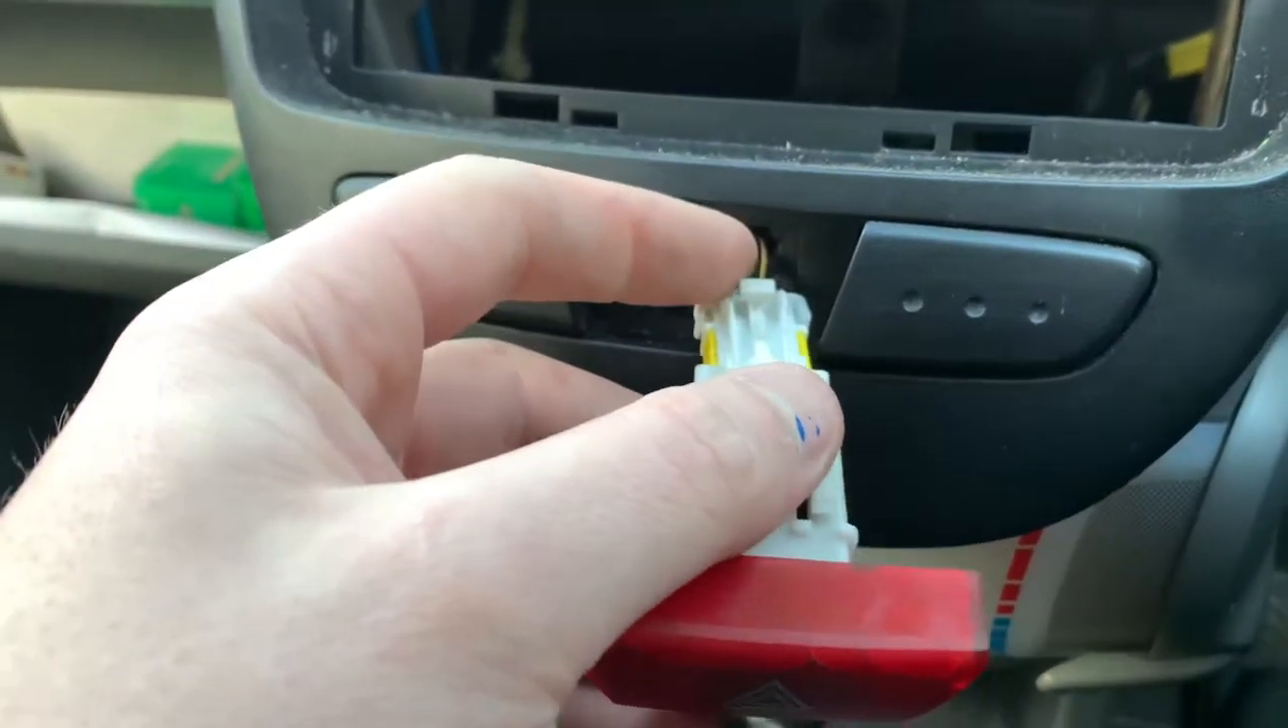So i've still got the radio in bits.